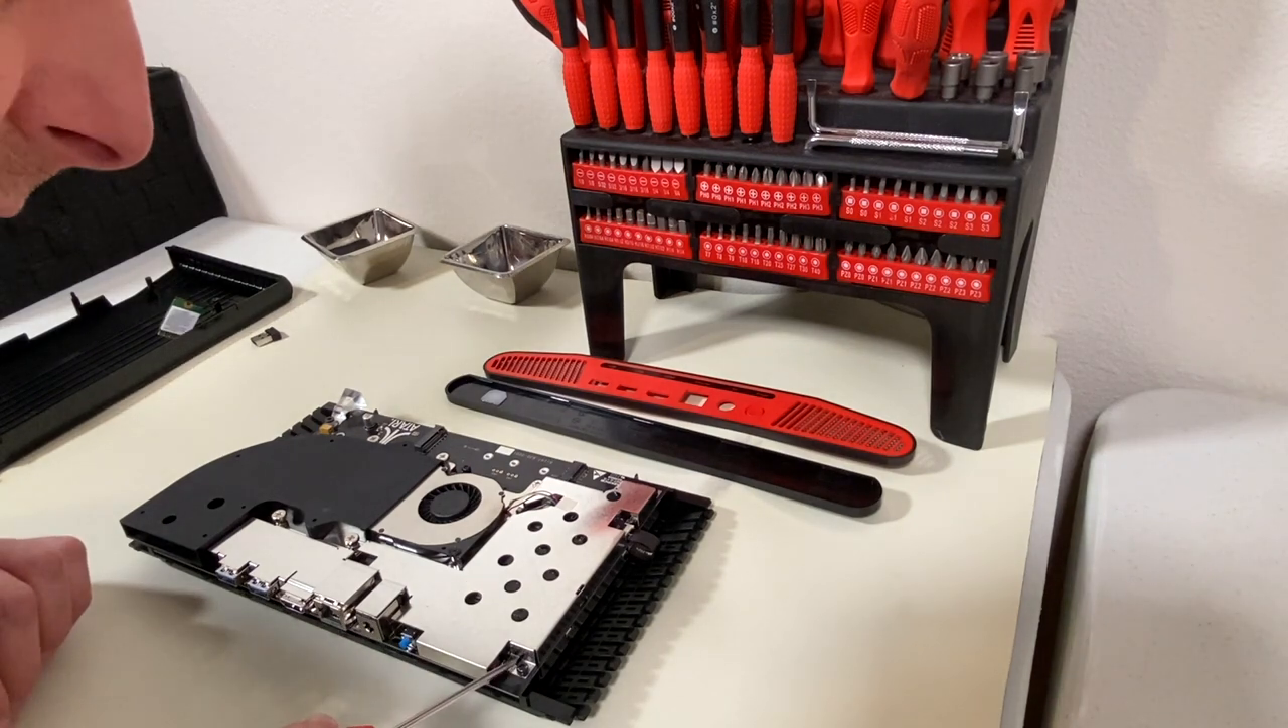So I've got the top case, uh, pulled off. The front and rear bezels are here and I'm going to begin by removing this heat shield so we can see what's underneath it.